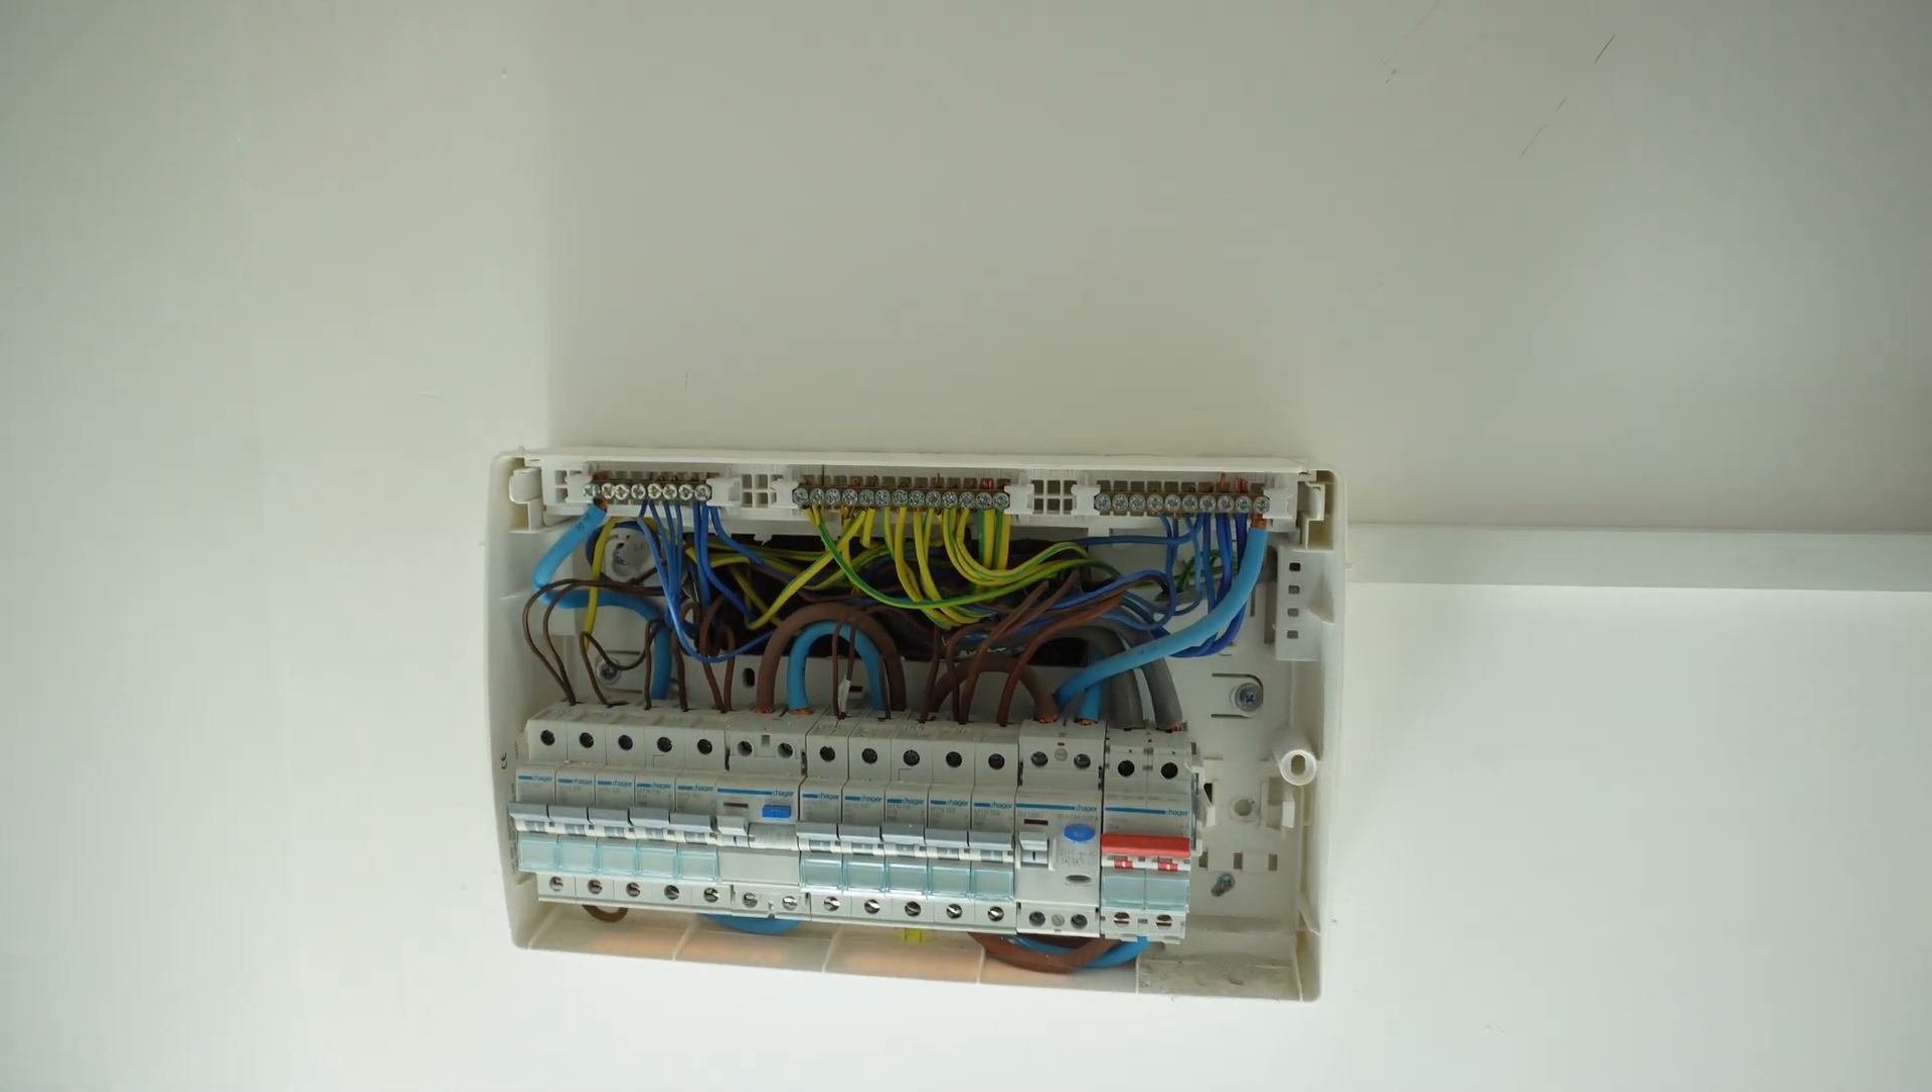So I've just took the cover off to have a little gander.